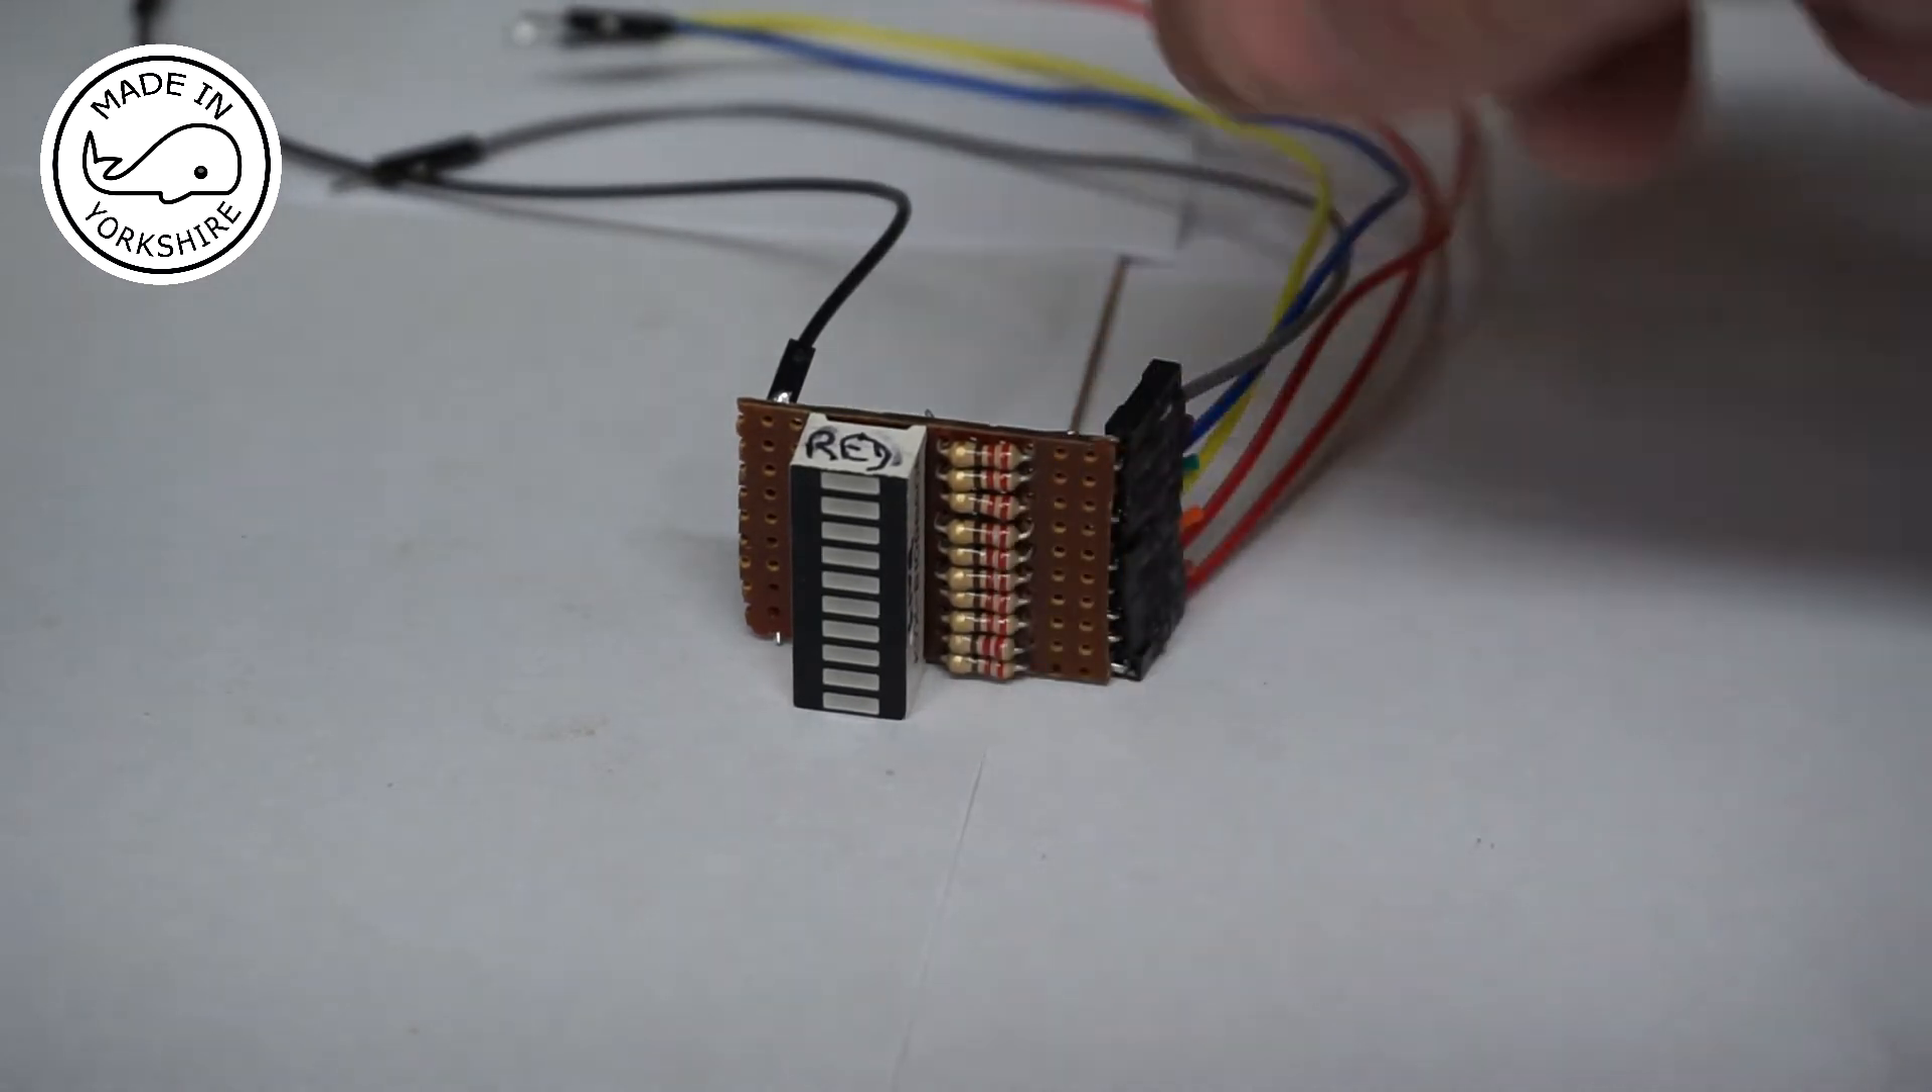So I've soldered the LED array onto a circuit board and on the positive leg I've put a 220 ohm resistor on each of the LED positives.